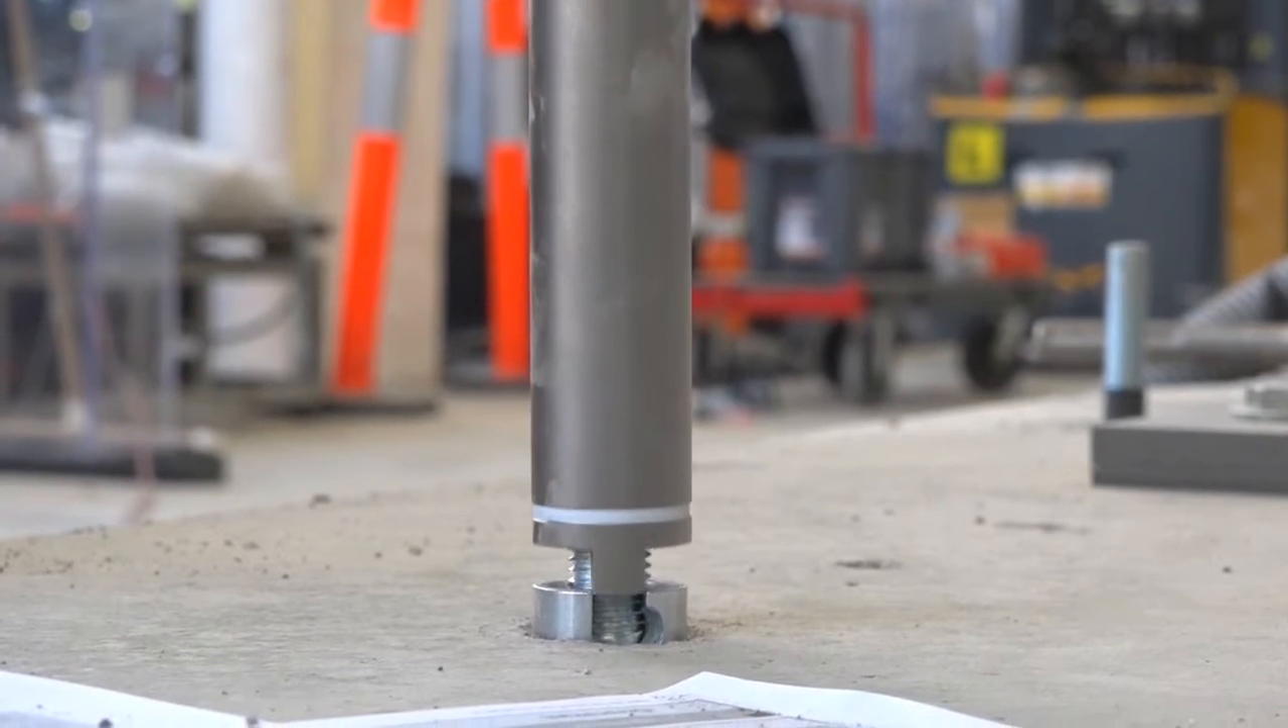The body of the anchor sits proud of the hole at this point.